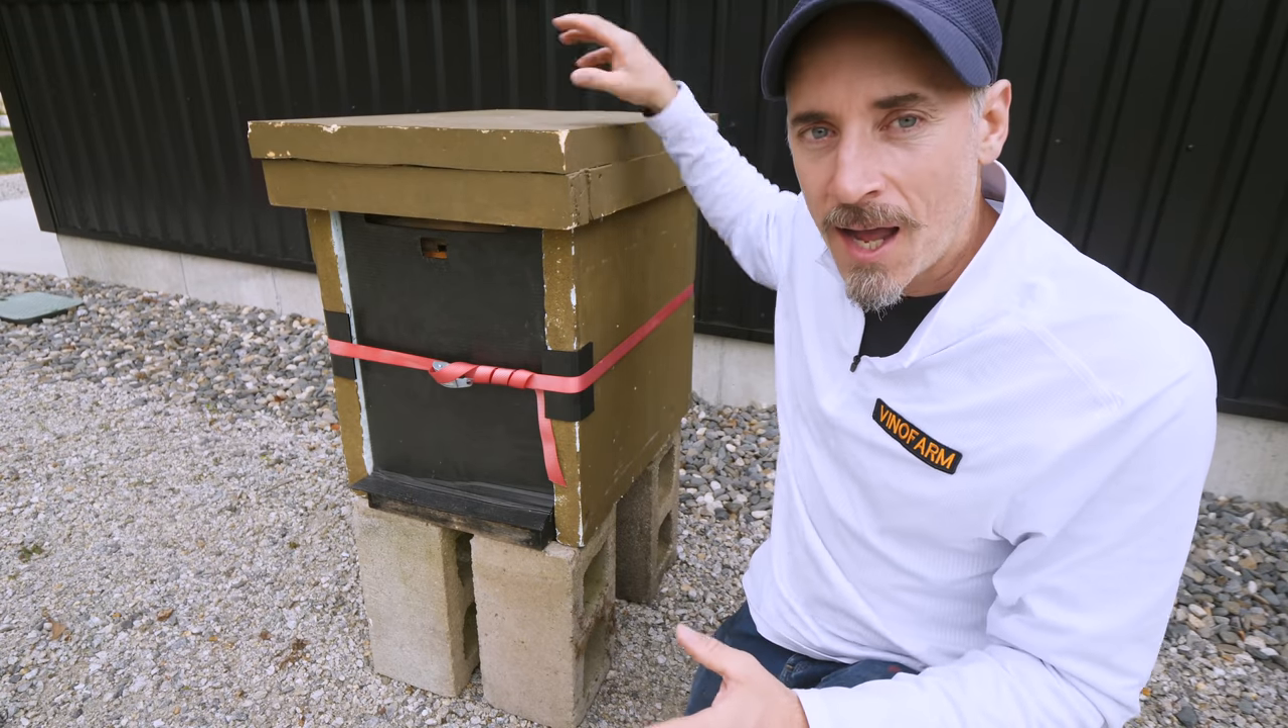I don't have insulation underneath the hive and i don't have insulation on the front.